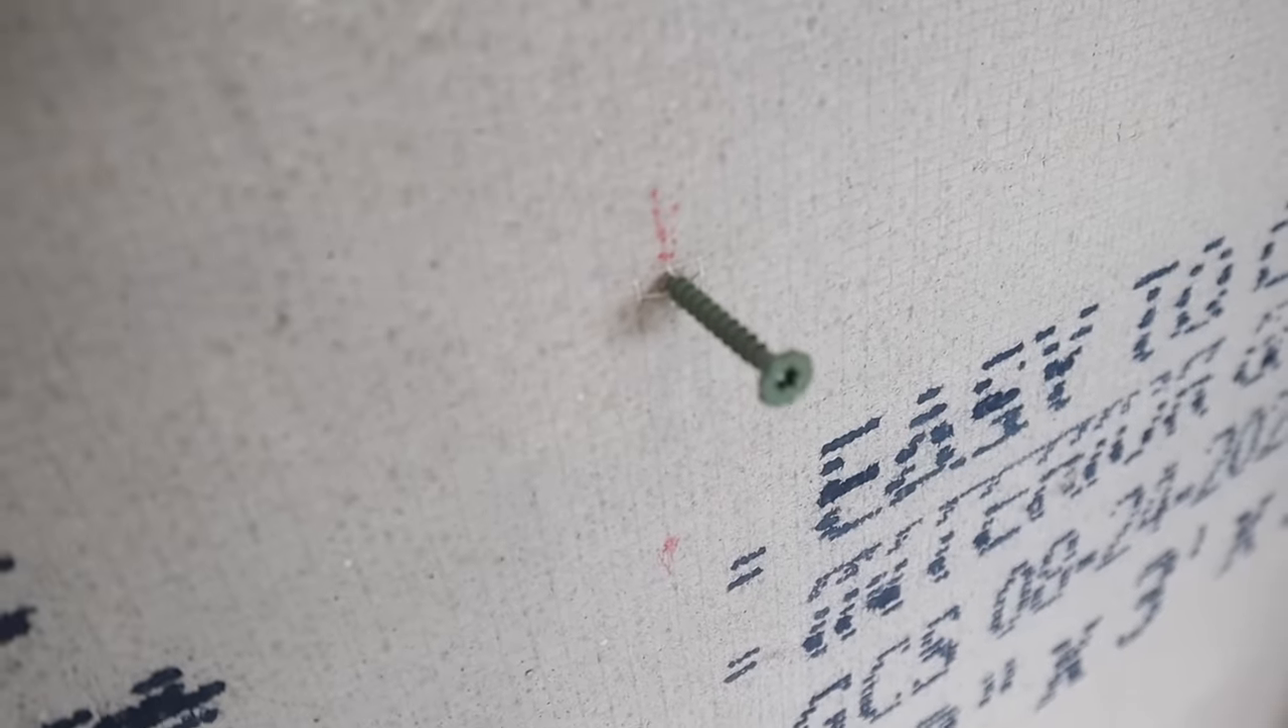So as you can see the screw has started but I do not have it sunk all the way so that way it's ready to go when I lift the board up to the wall.